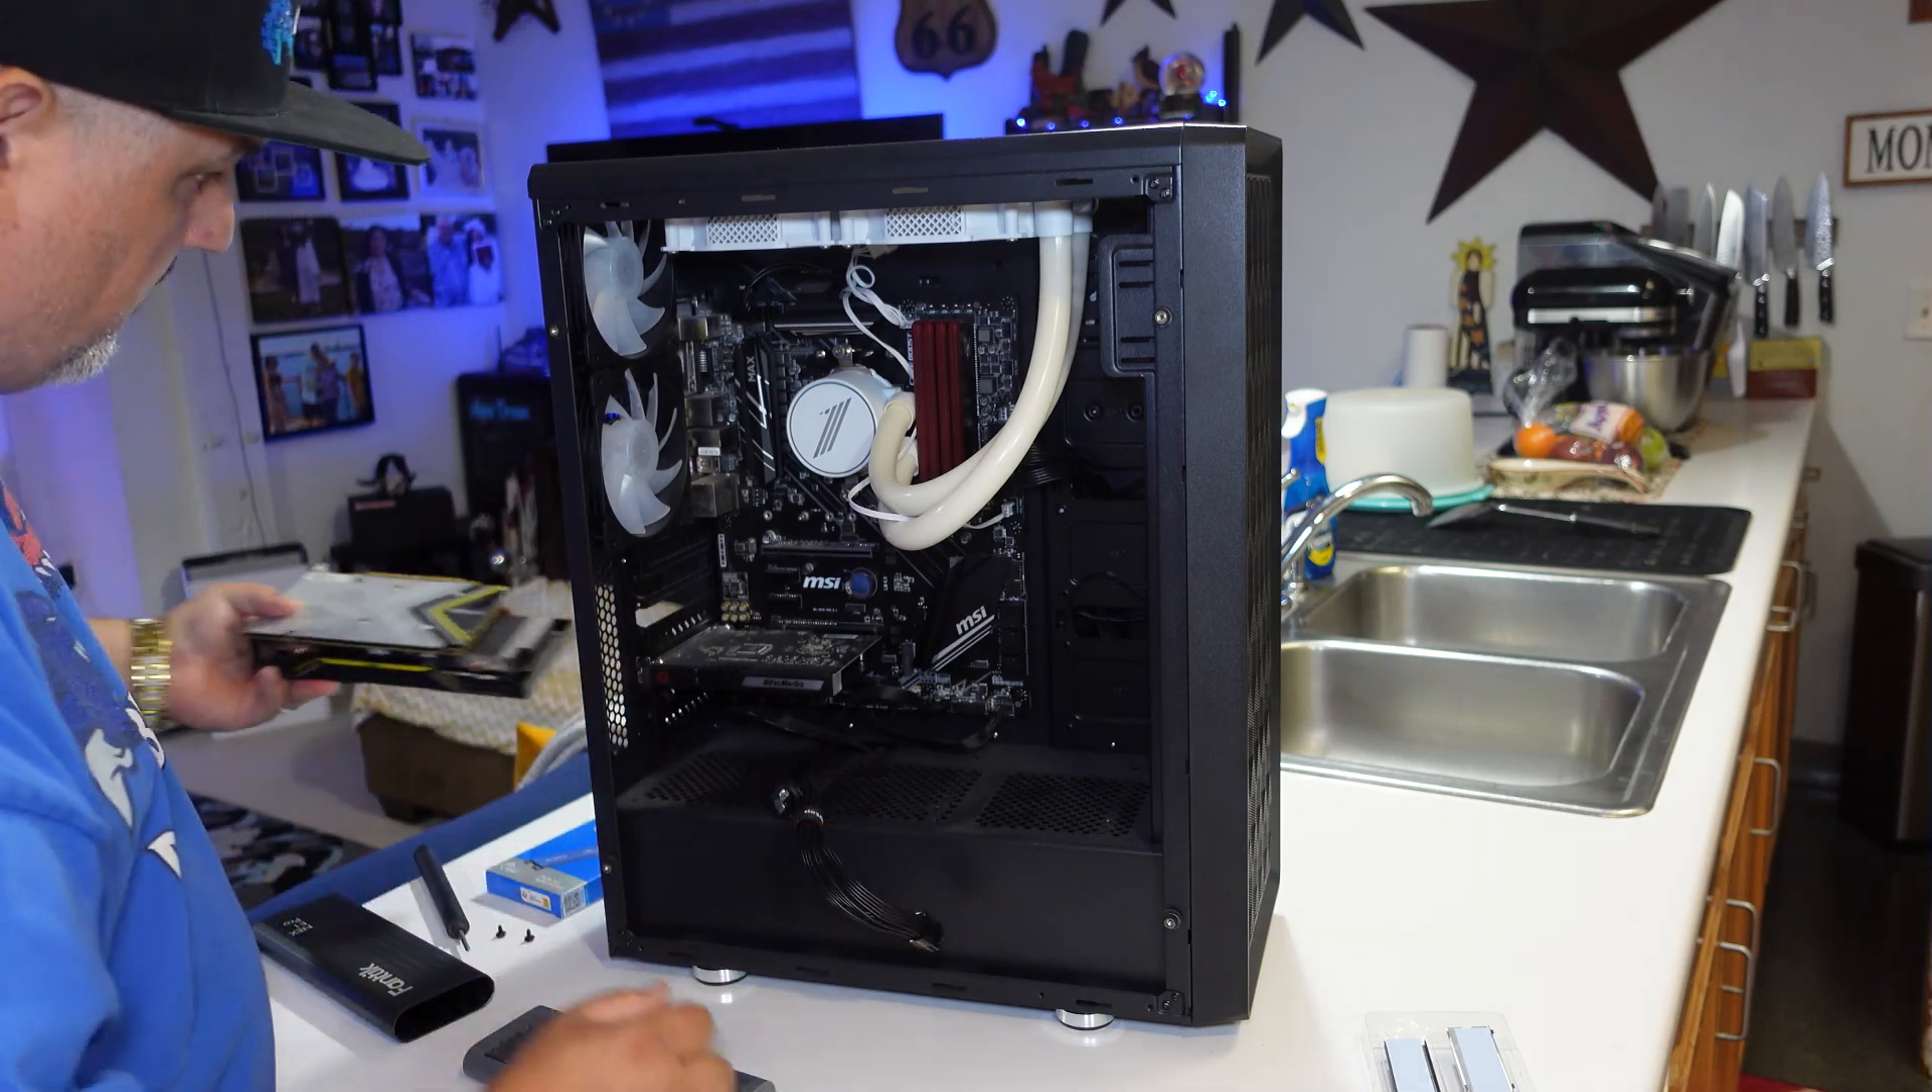Once we're out there the graphics card is out and we're good to go.